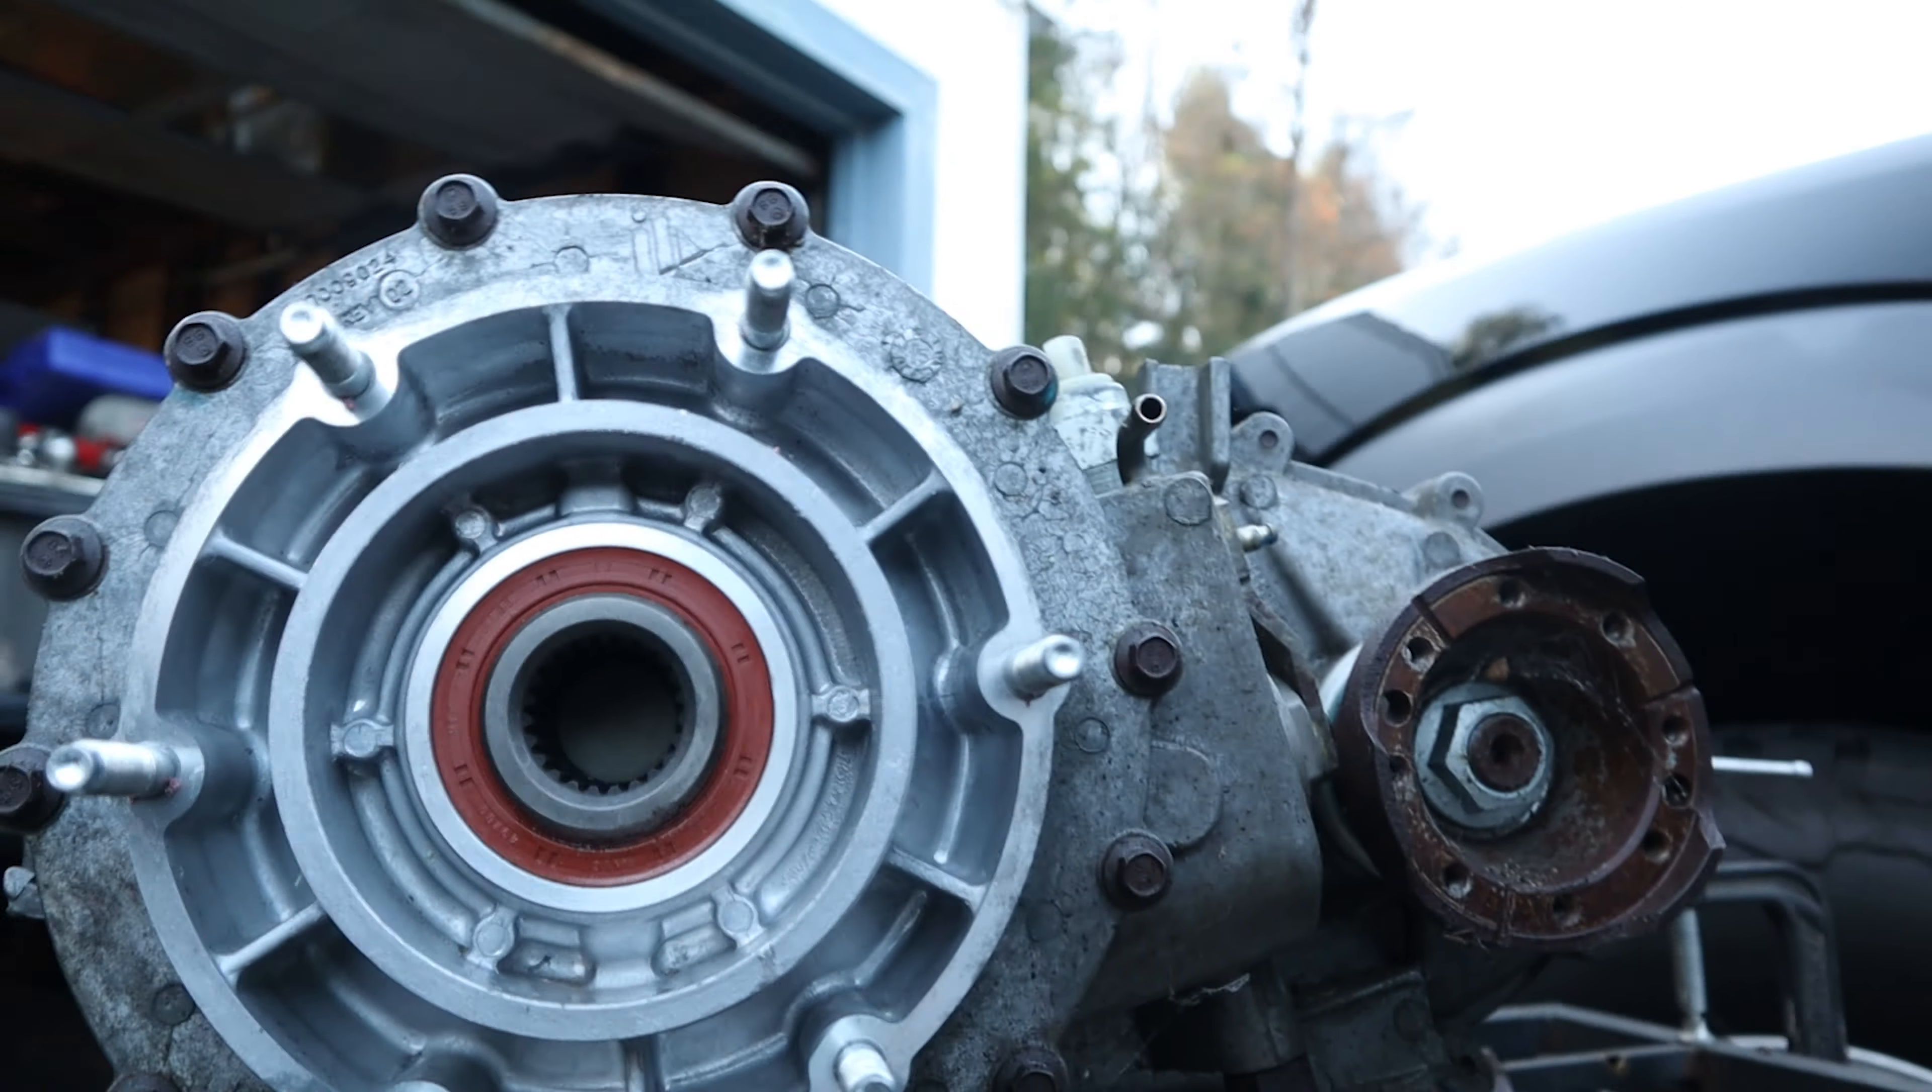We got all the new studs installed looks great.